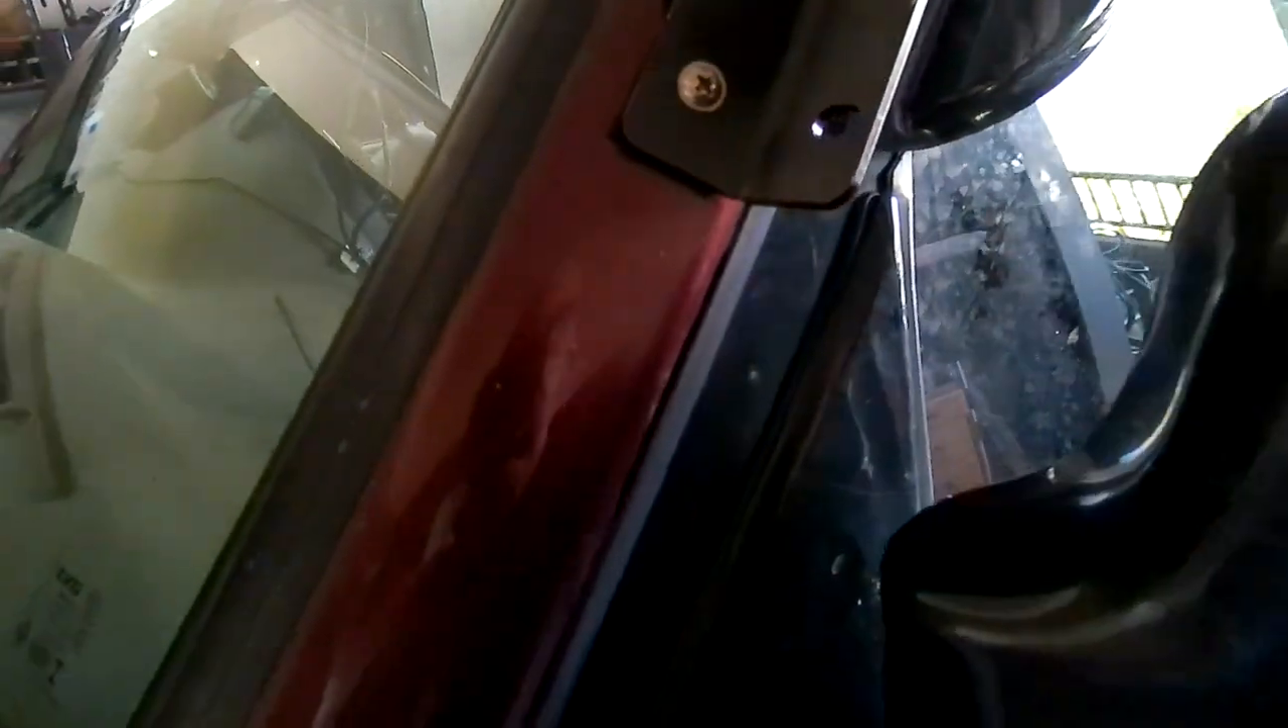There's the new bracket already fitted.